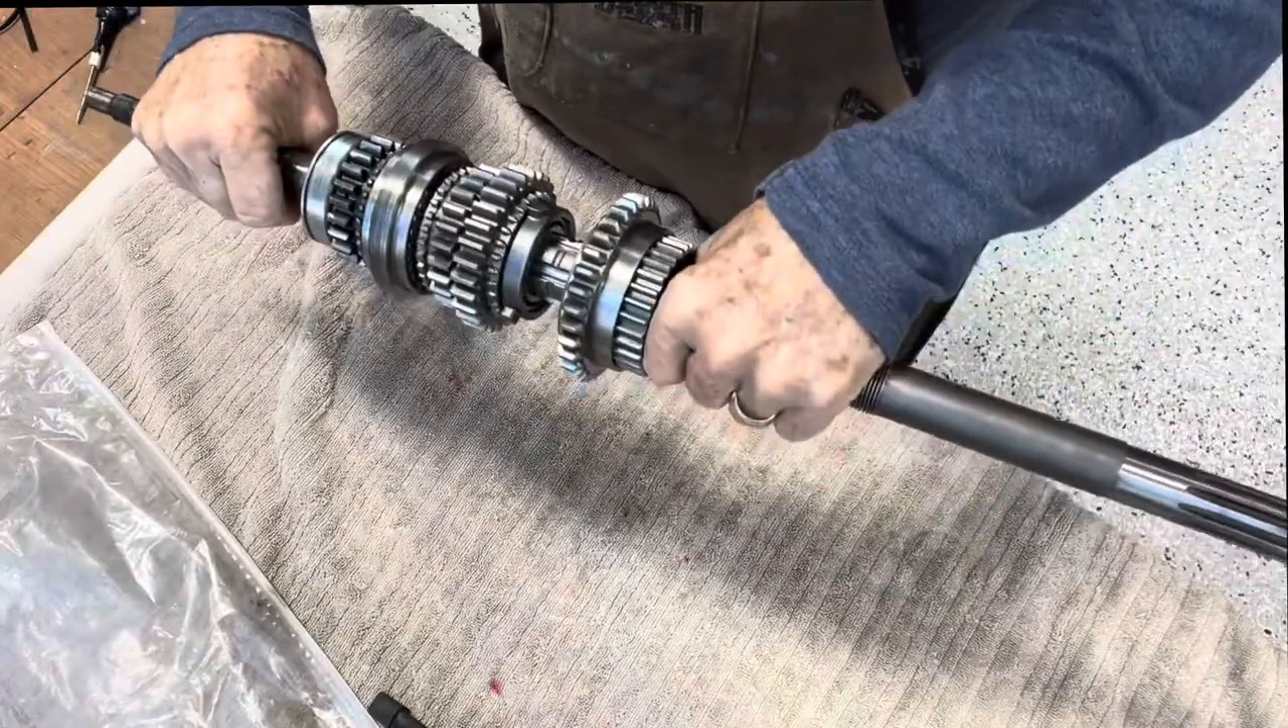And there you have it a complete main shaft first motion shaft assembly.